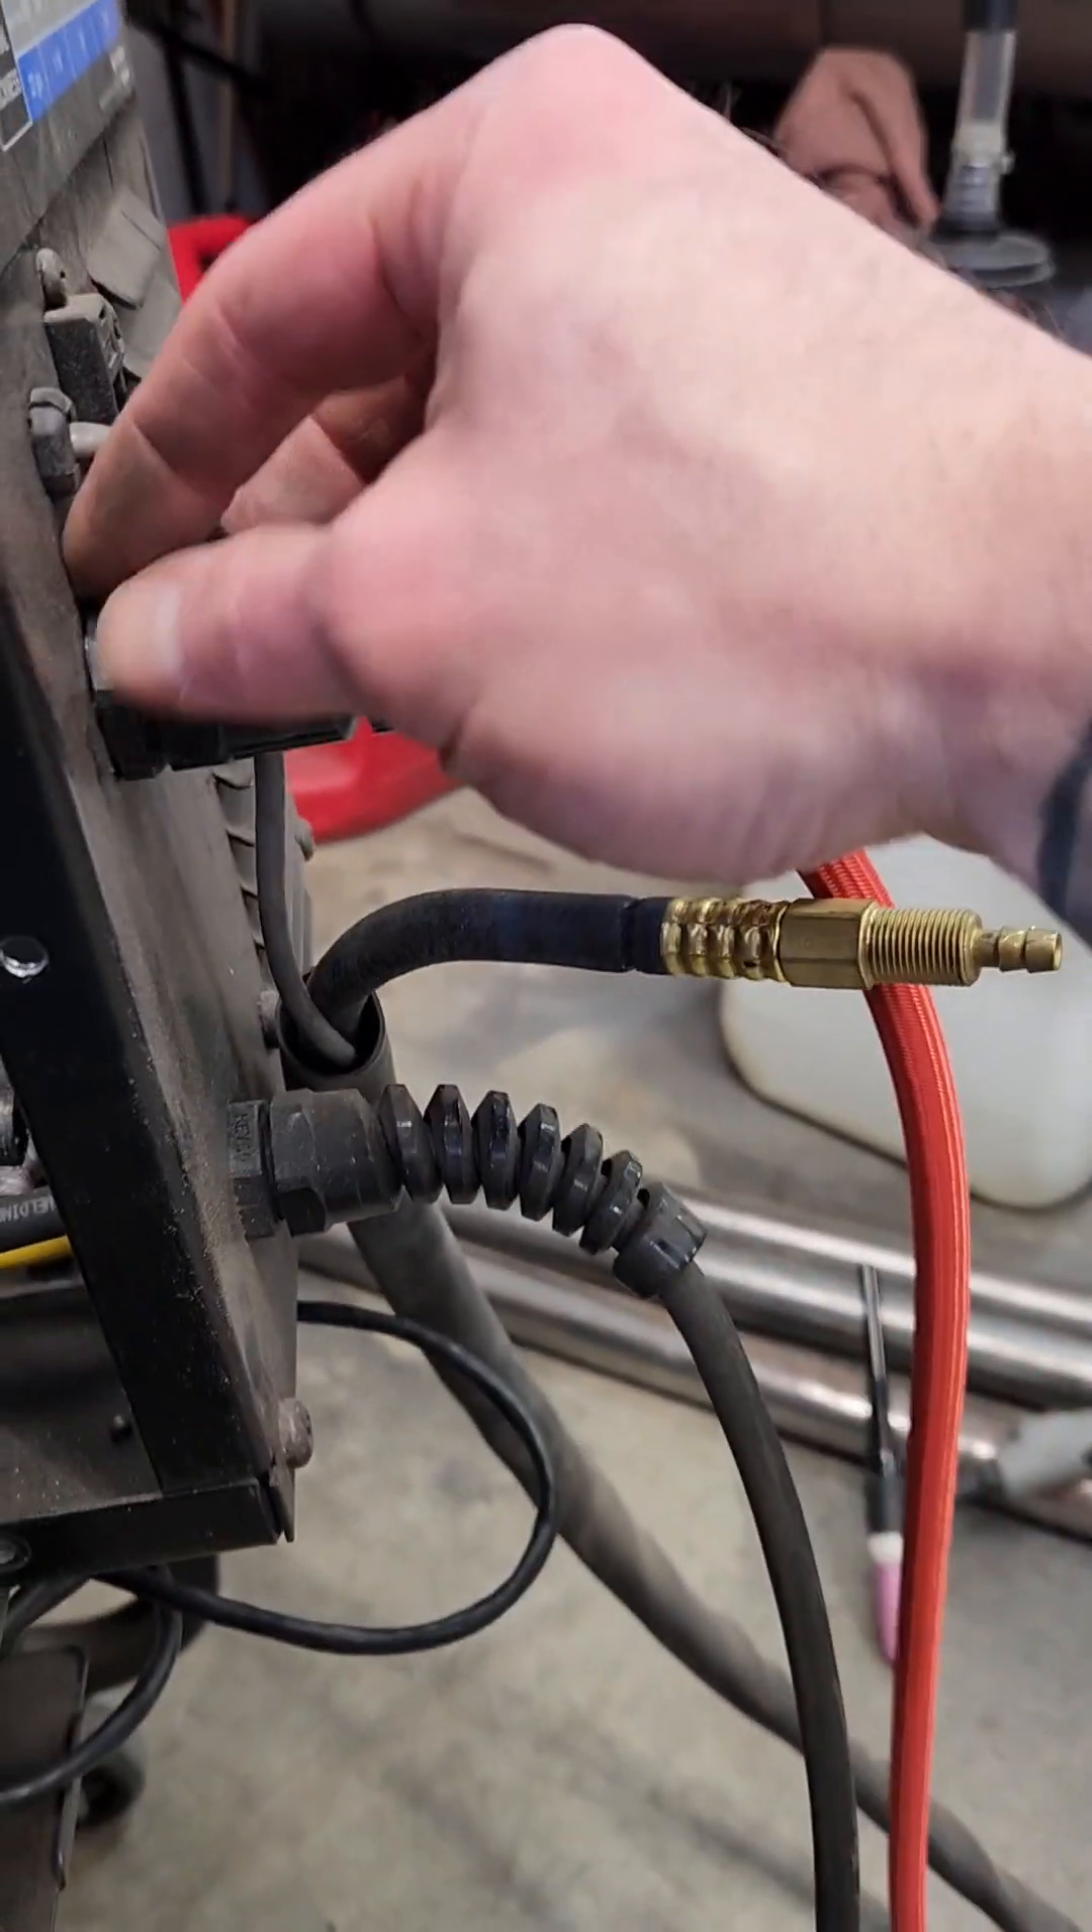As you can see now, I just put the original strain relief back in.